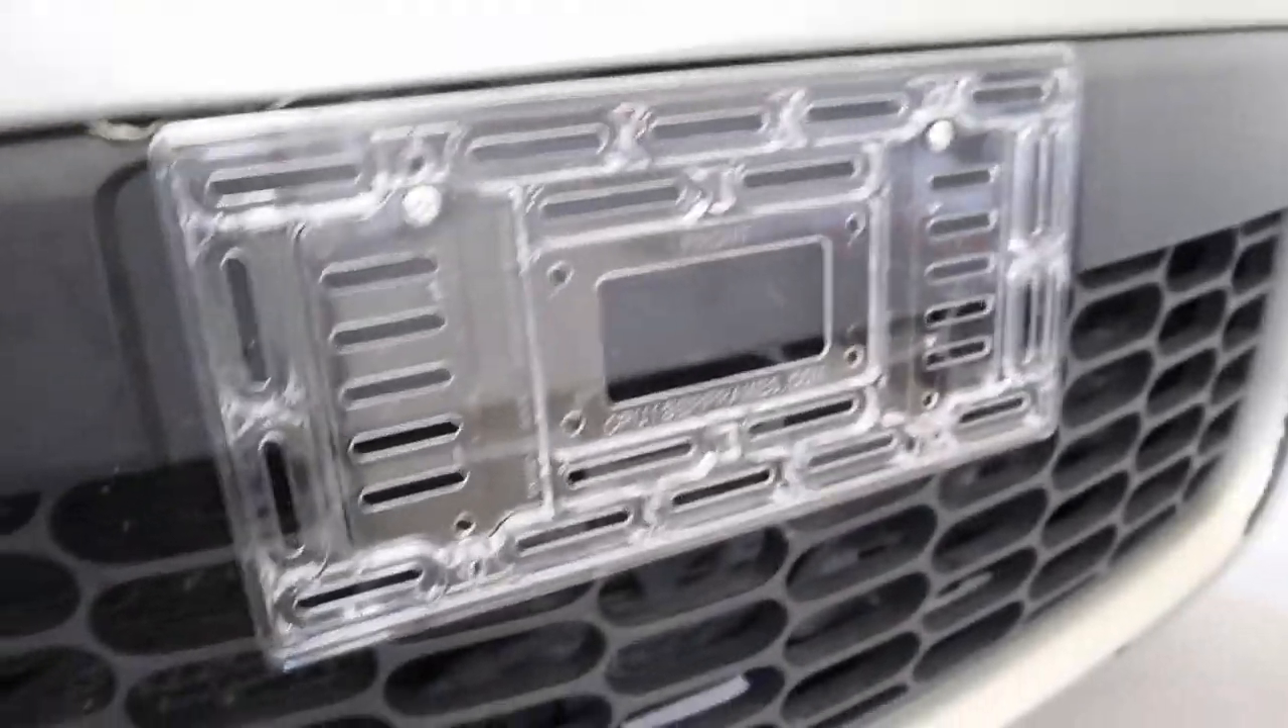The frame just goes right there in the plate and yeah you're basically all set to go.